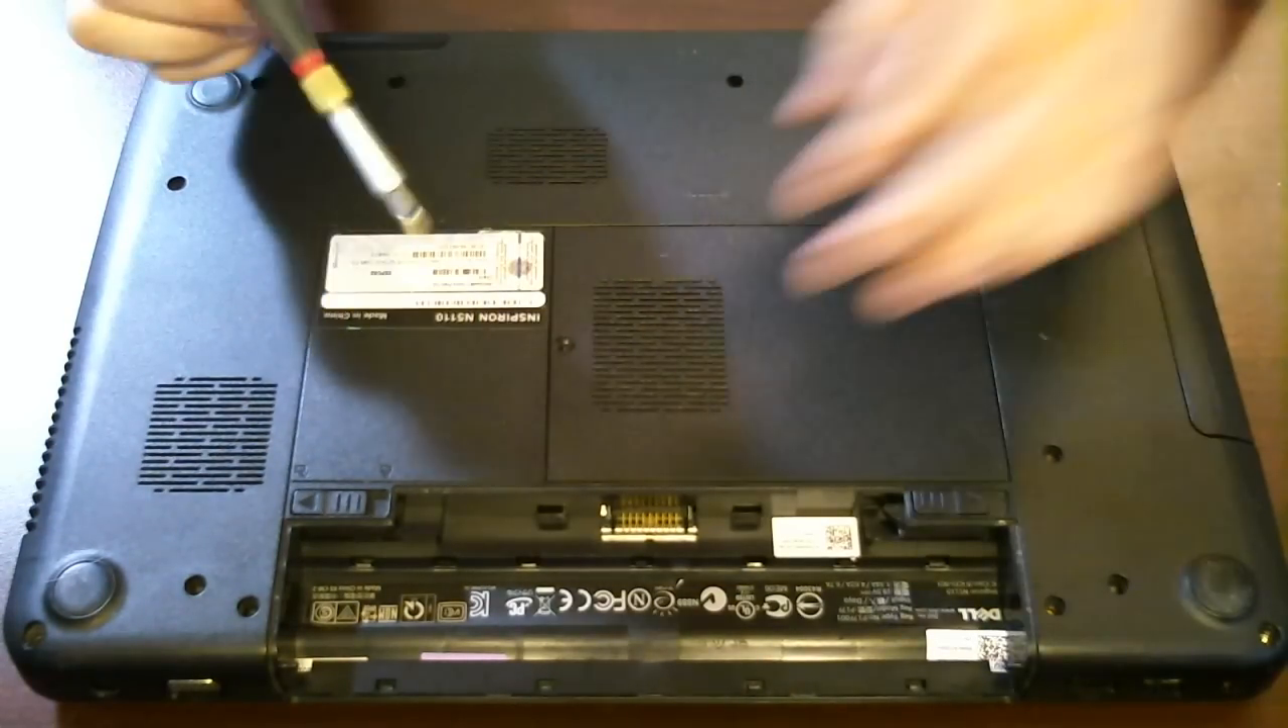In this case, this one has been unplugged and the battery's been taken out of it for well over an hour.